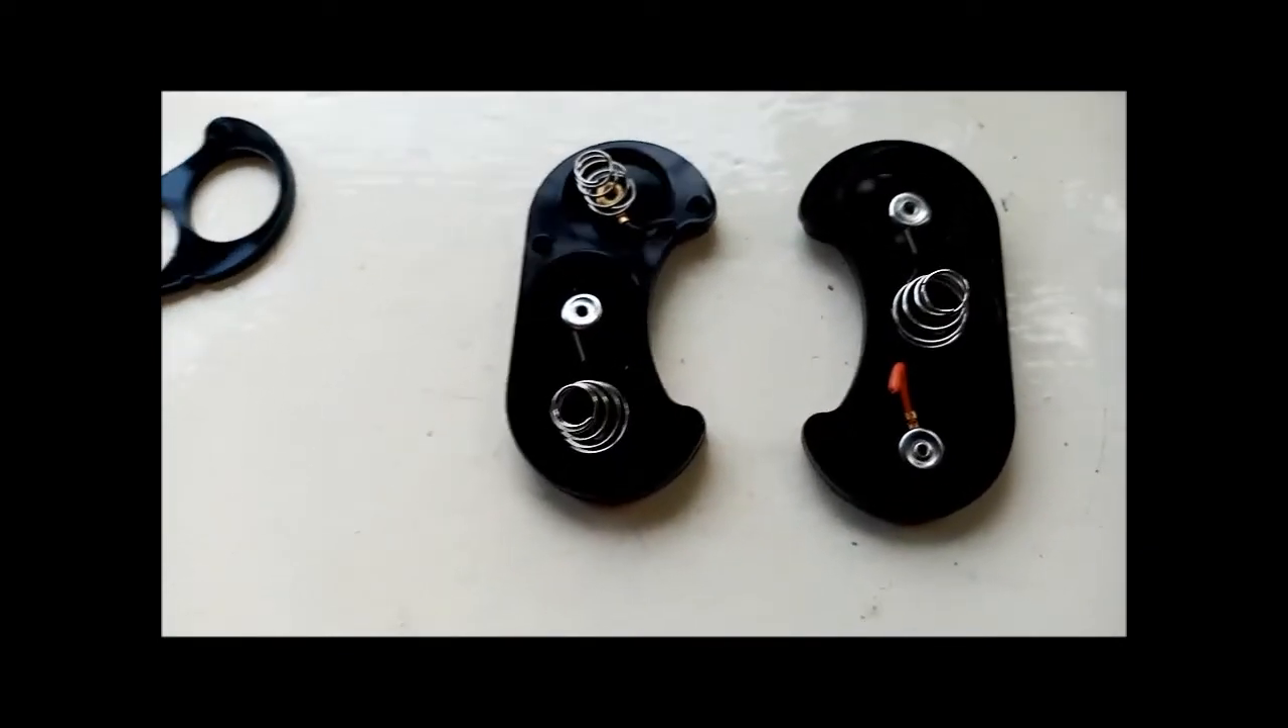And as you can see I've assembled those connections from the battery box.